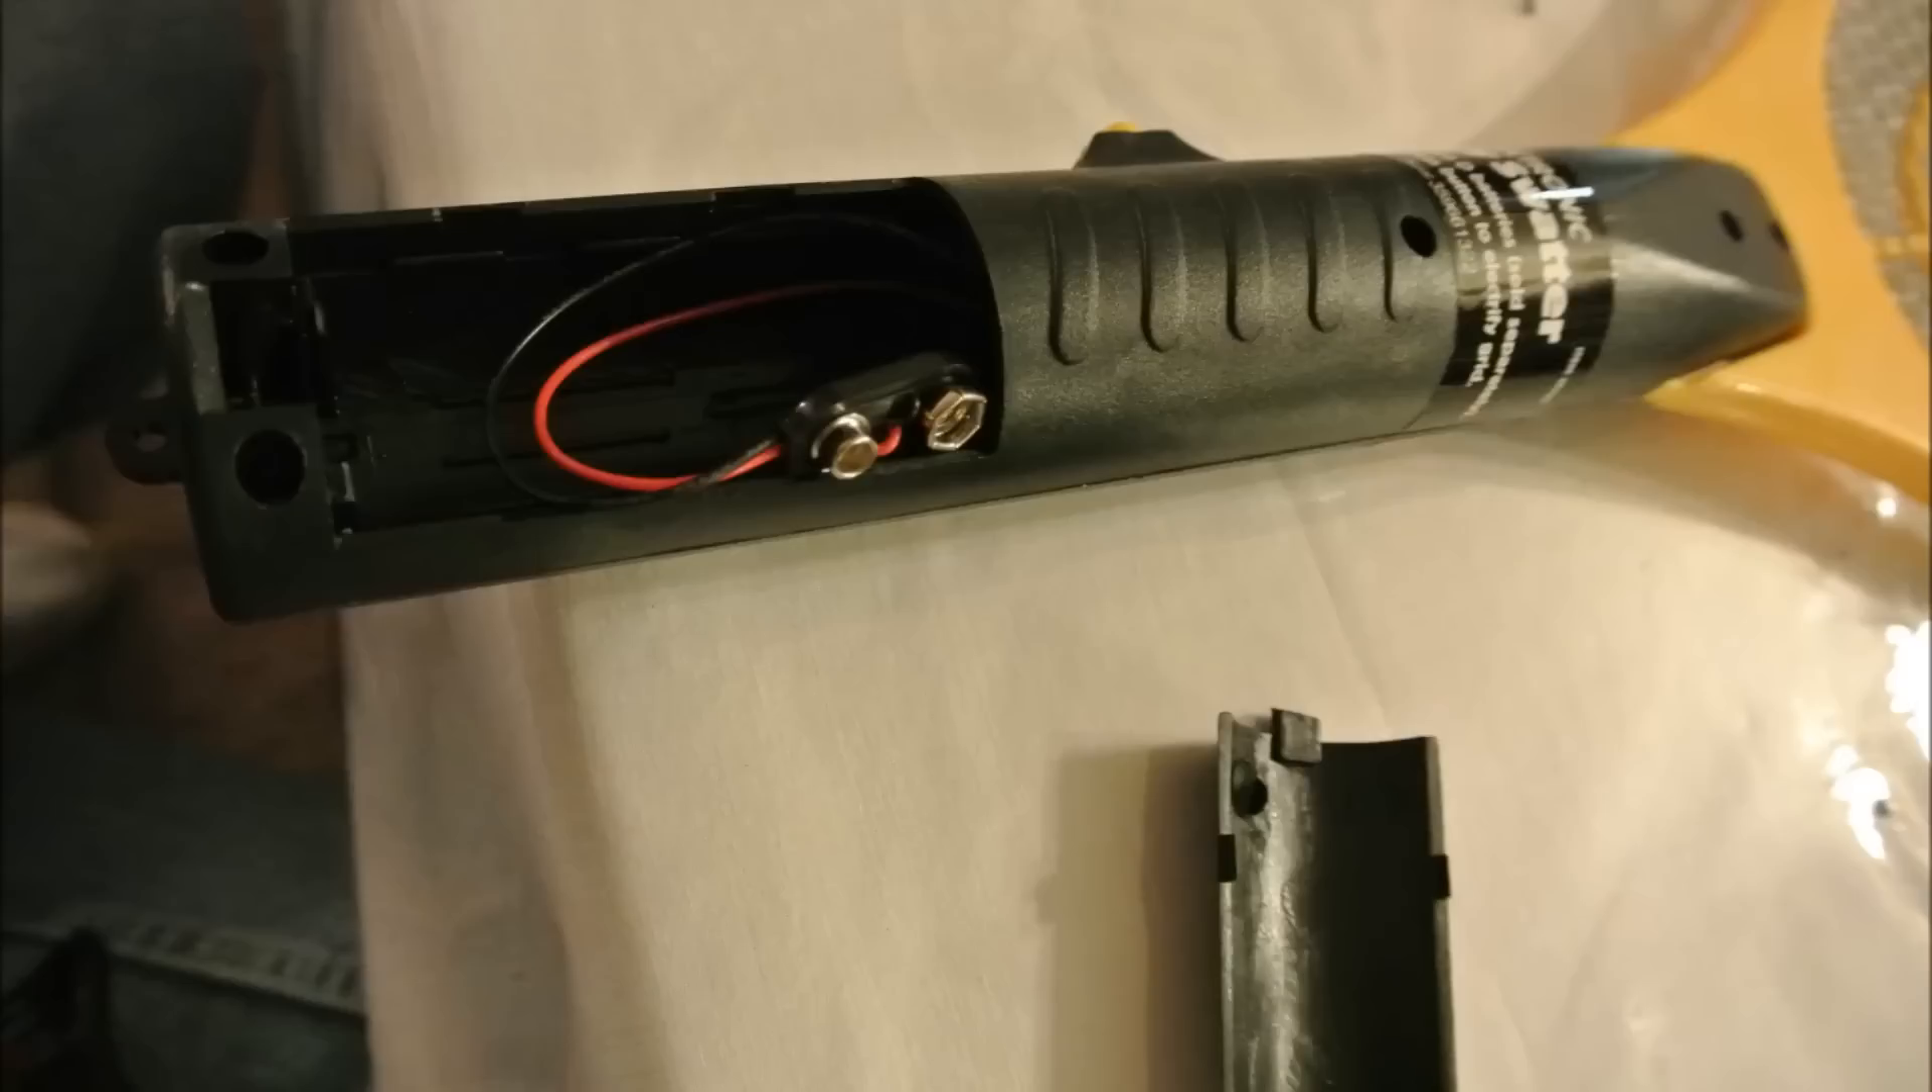As you can see here we have our 9 volt connector now.